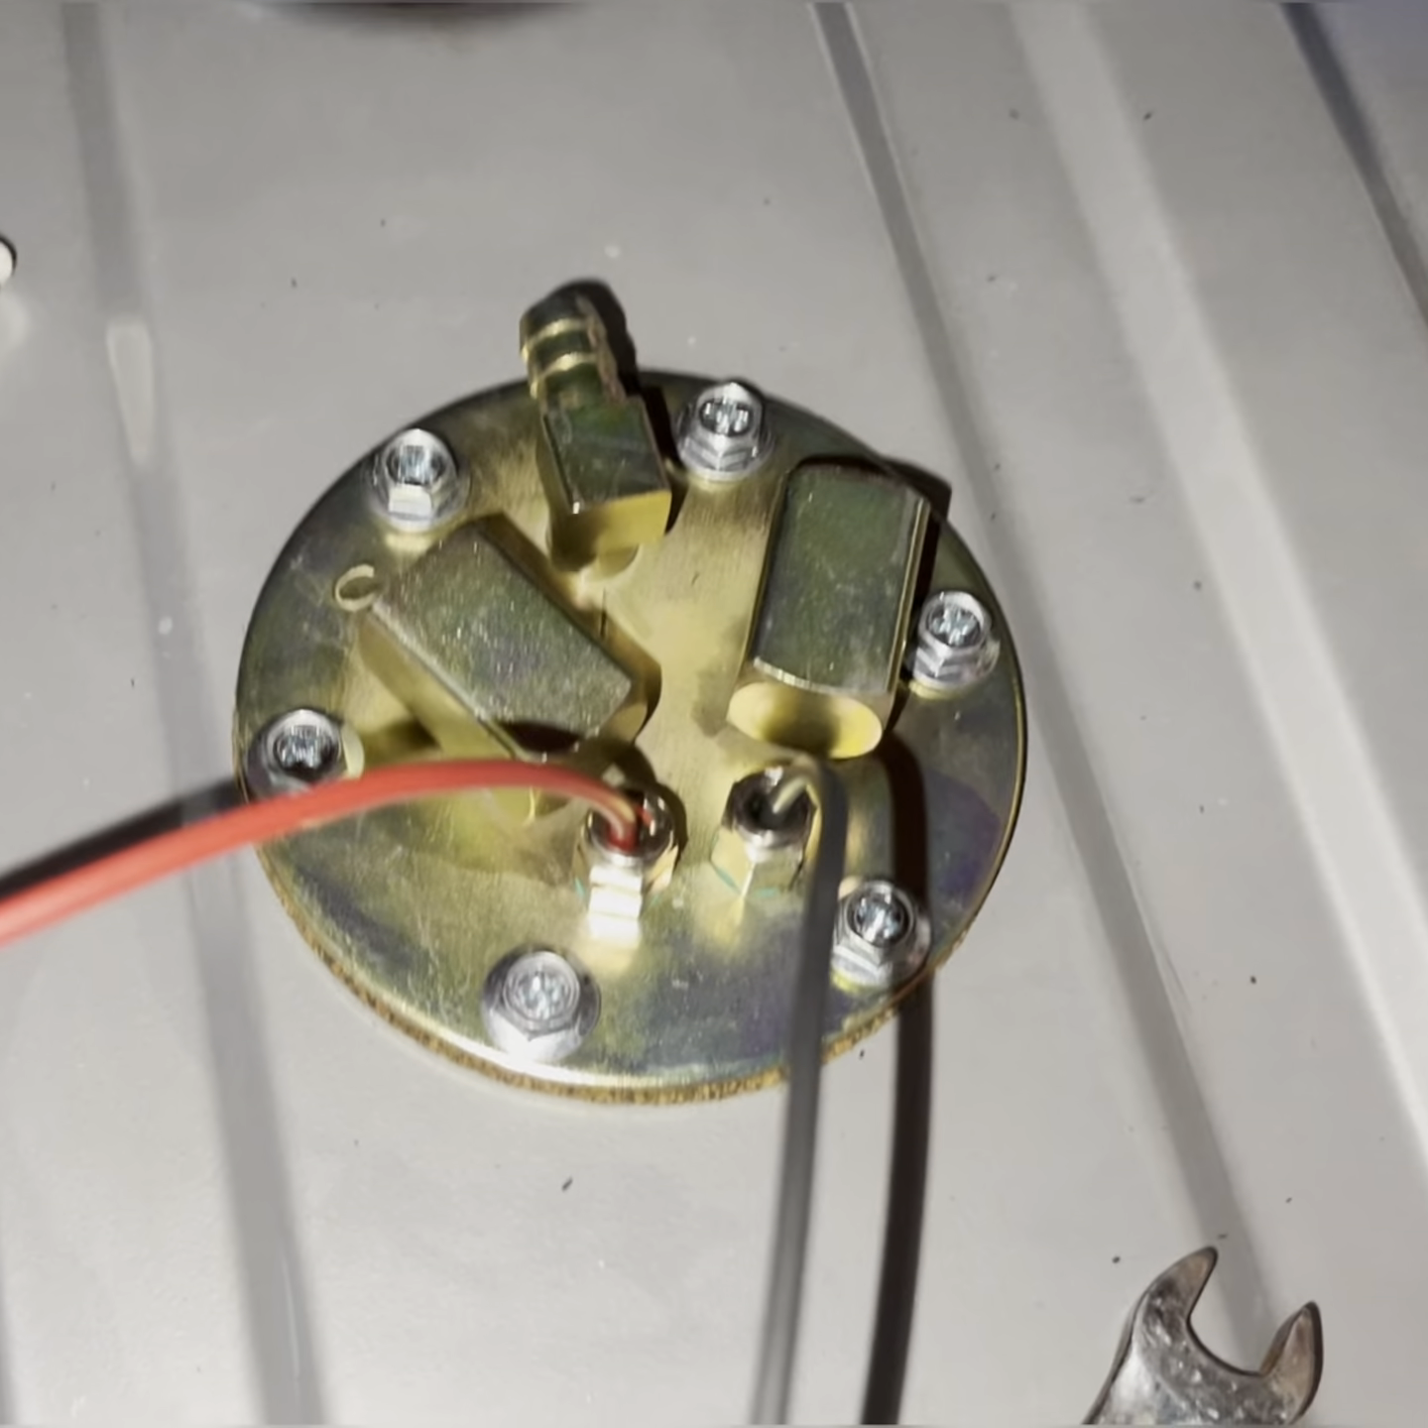But i got the fuel pump installed all the mounting screws tightened along with the cork gasket underneath.